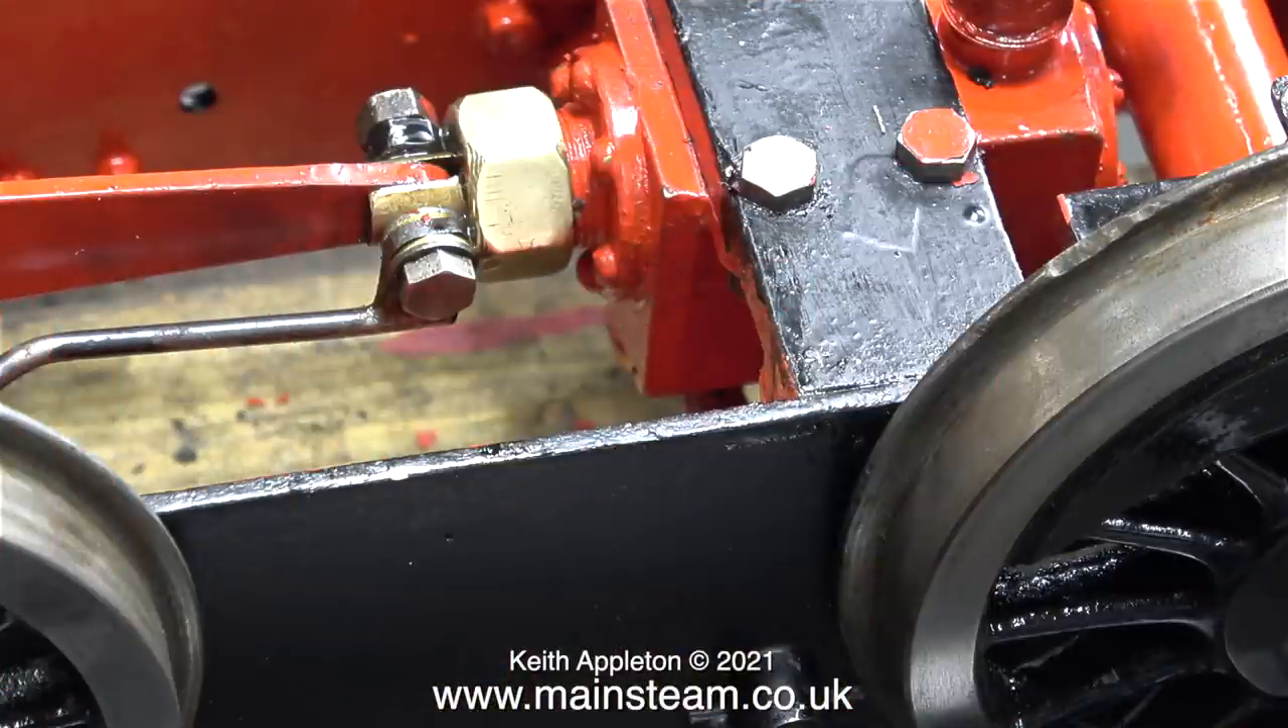I finally fitted the pin using a pair of lock nuts and some washers.